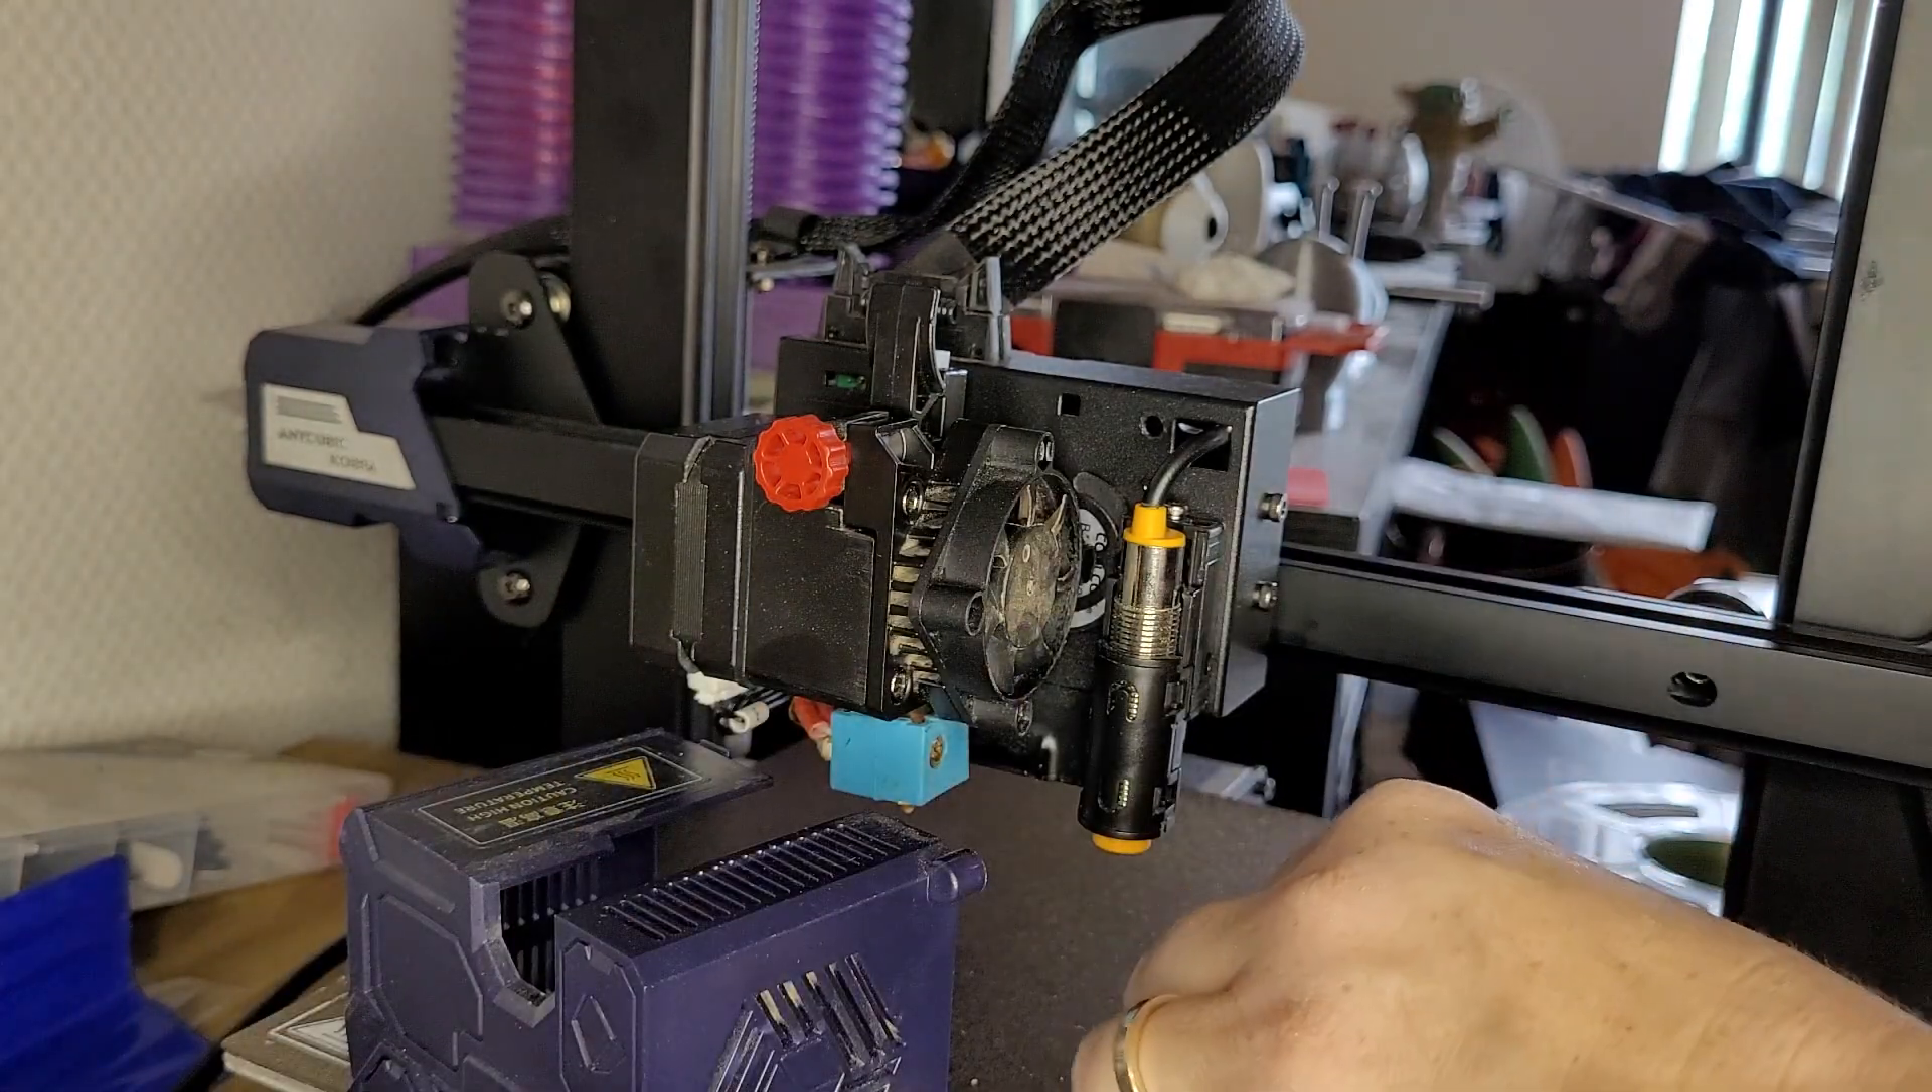And now all we have left is actually putting the housing back on.